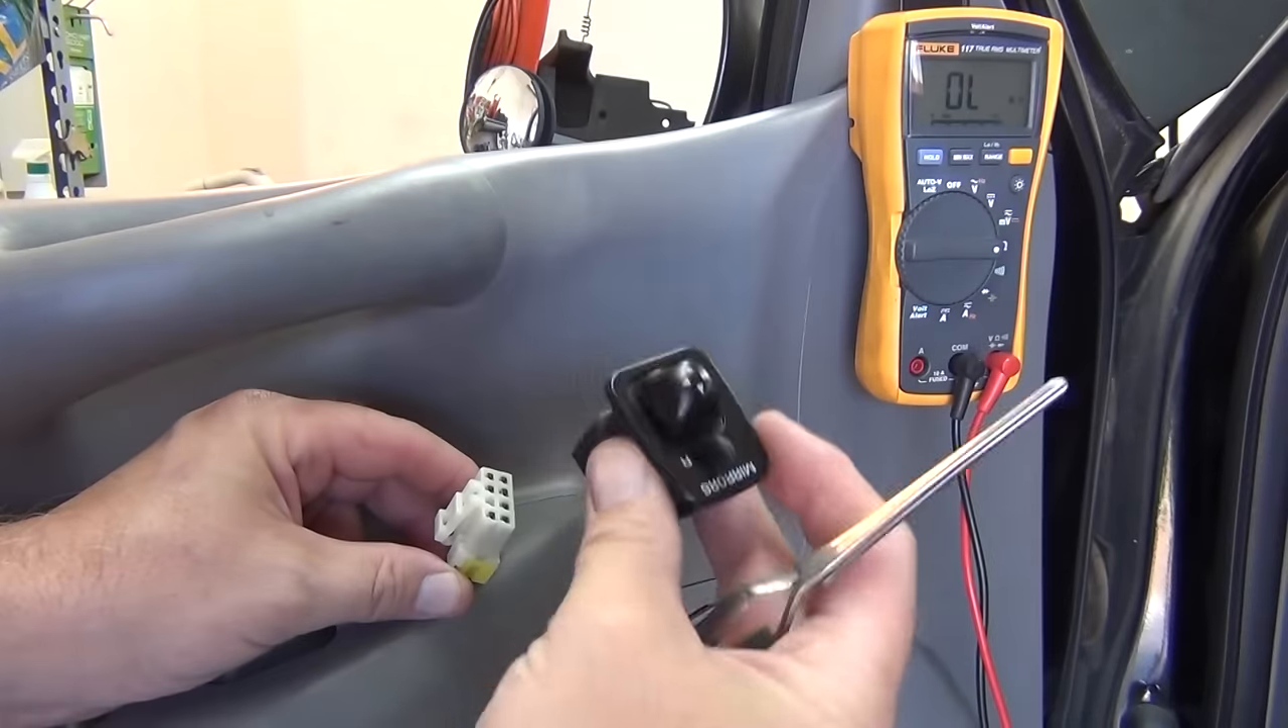So I've pulled out the switch.